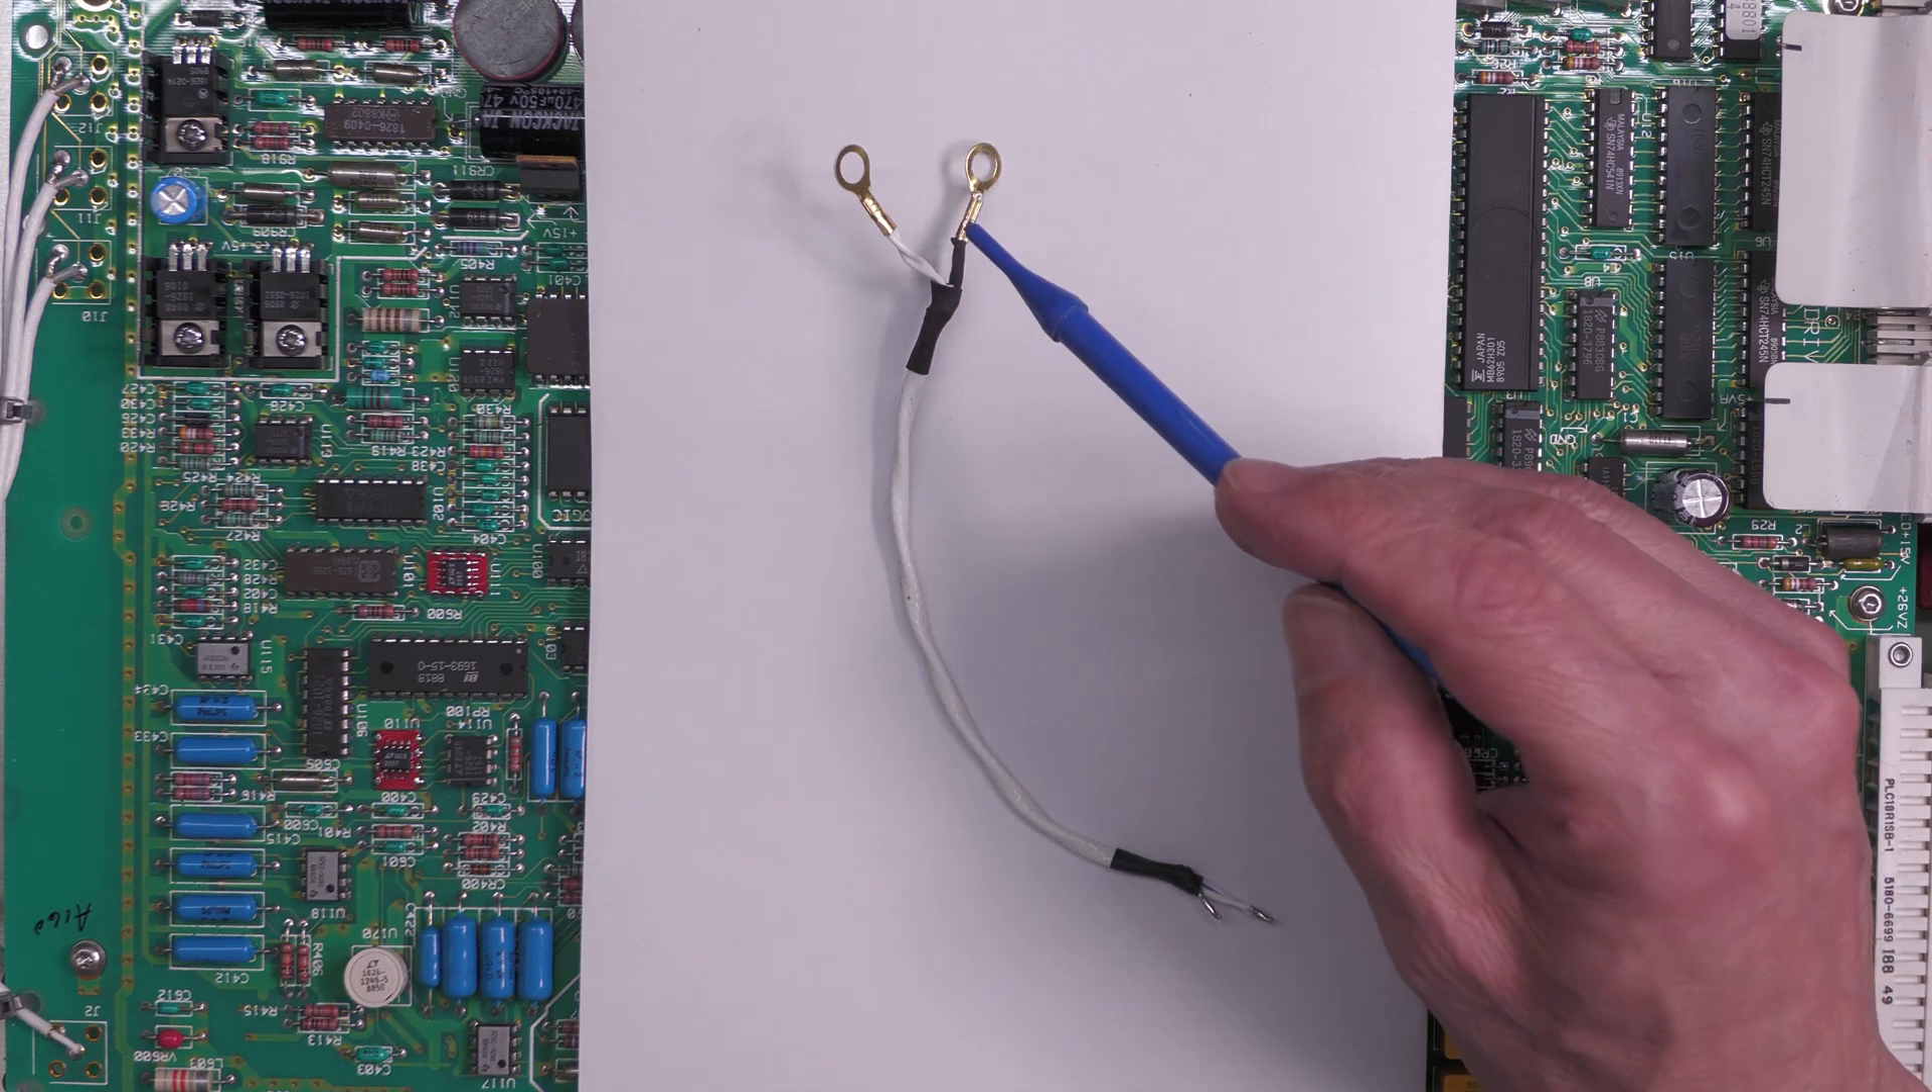This ends already tinned up and soldered ready to go onto the PCB and the other end here I've got my ring crimps to go onto the back of the banana sockets.